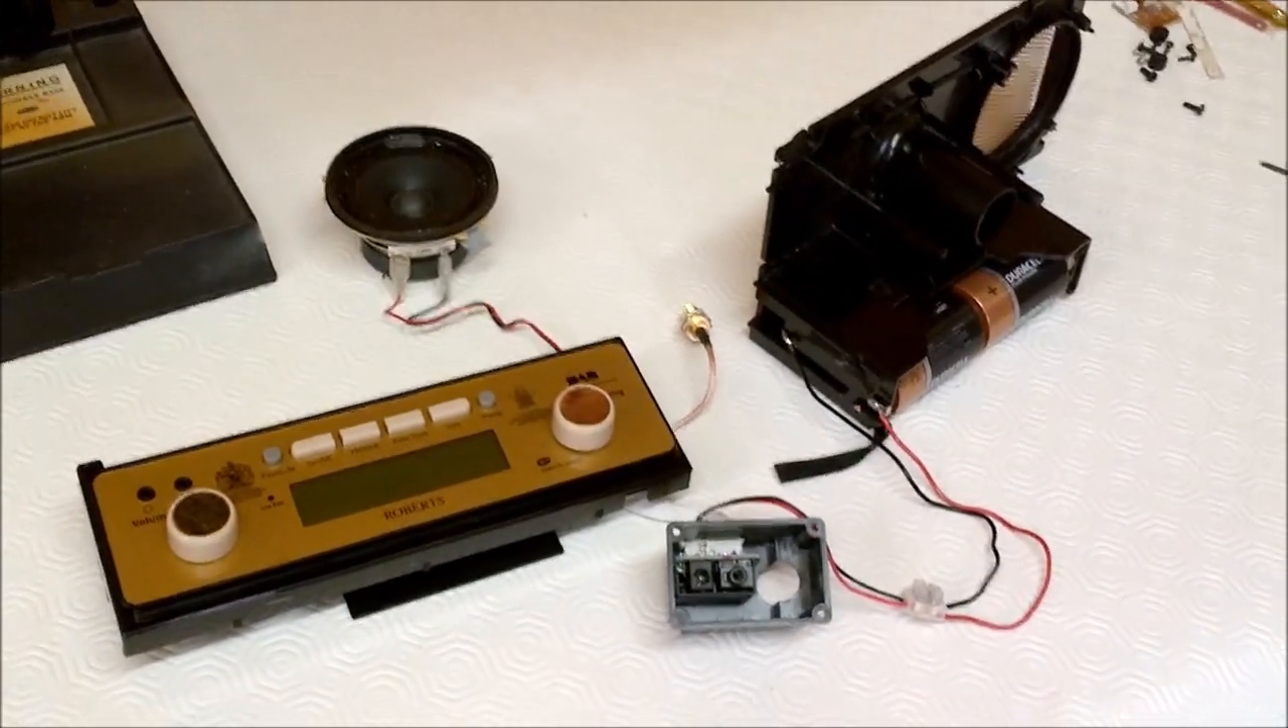I've just connected up all the components and I've put batteries in for the first time.